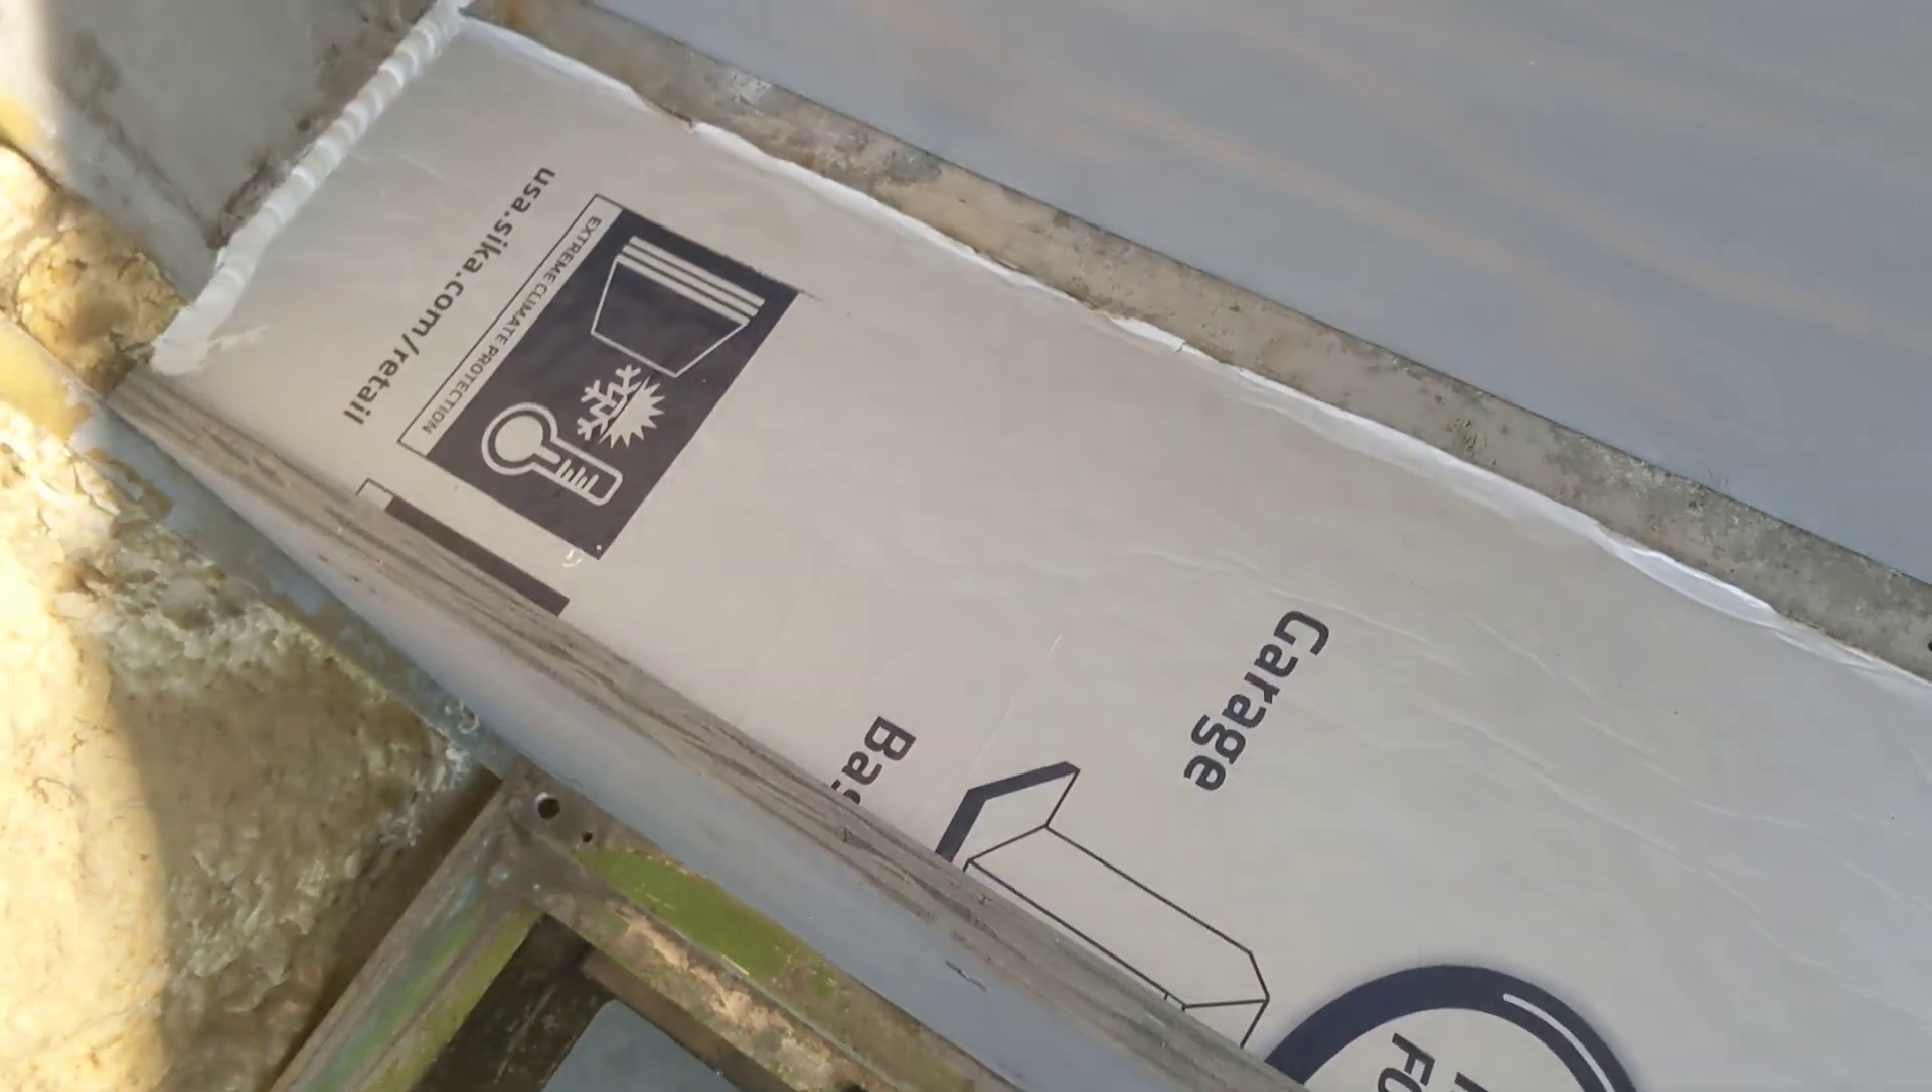That's the foil faced insulation set down in the pocket.